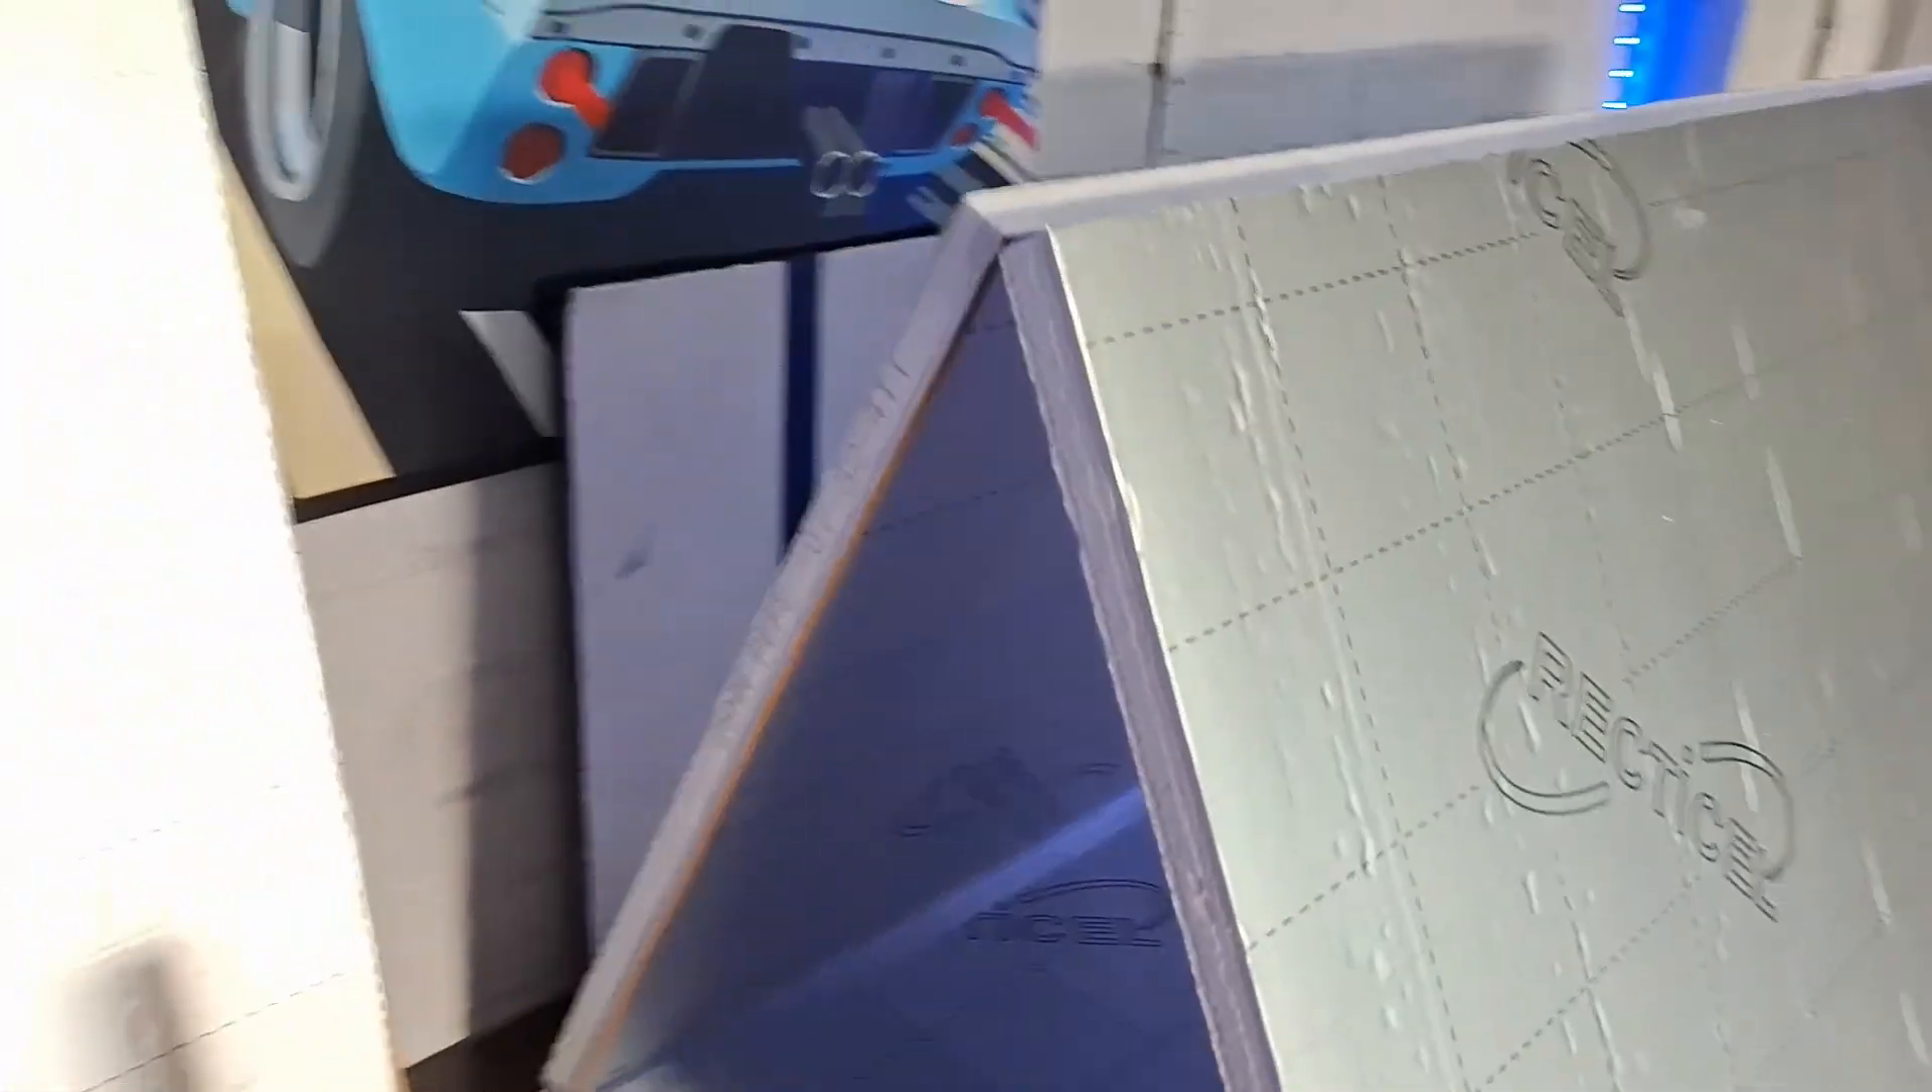So we have our beautiful Toblerone tube all ready to go and it's time to think about putting those end plates on.